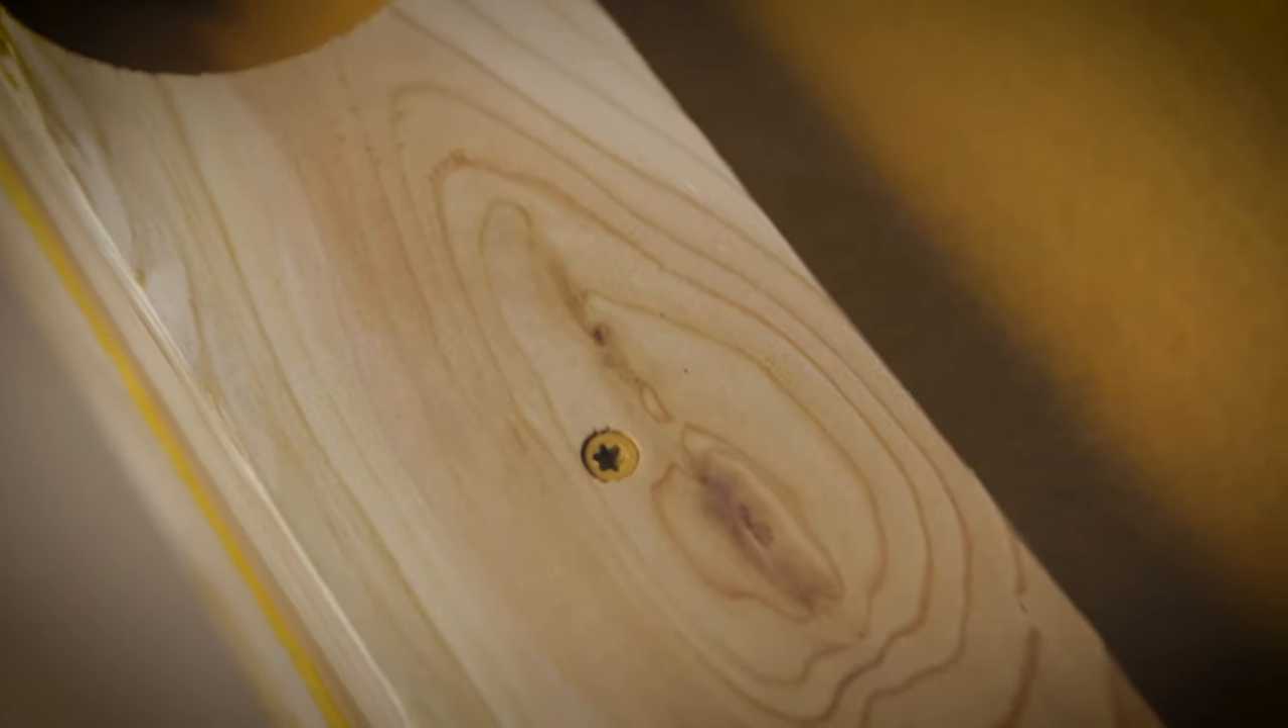But you can see I've got these all screwed in now. The screws are nice and recessed, and they didn't cause any additional damage to the boards.